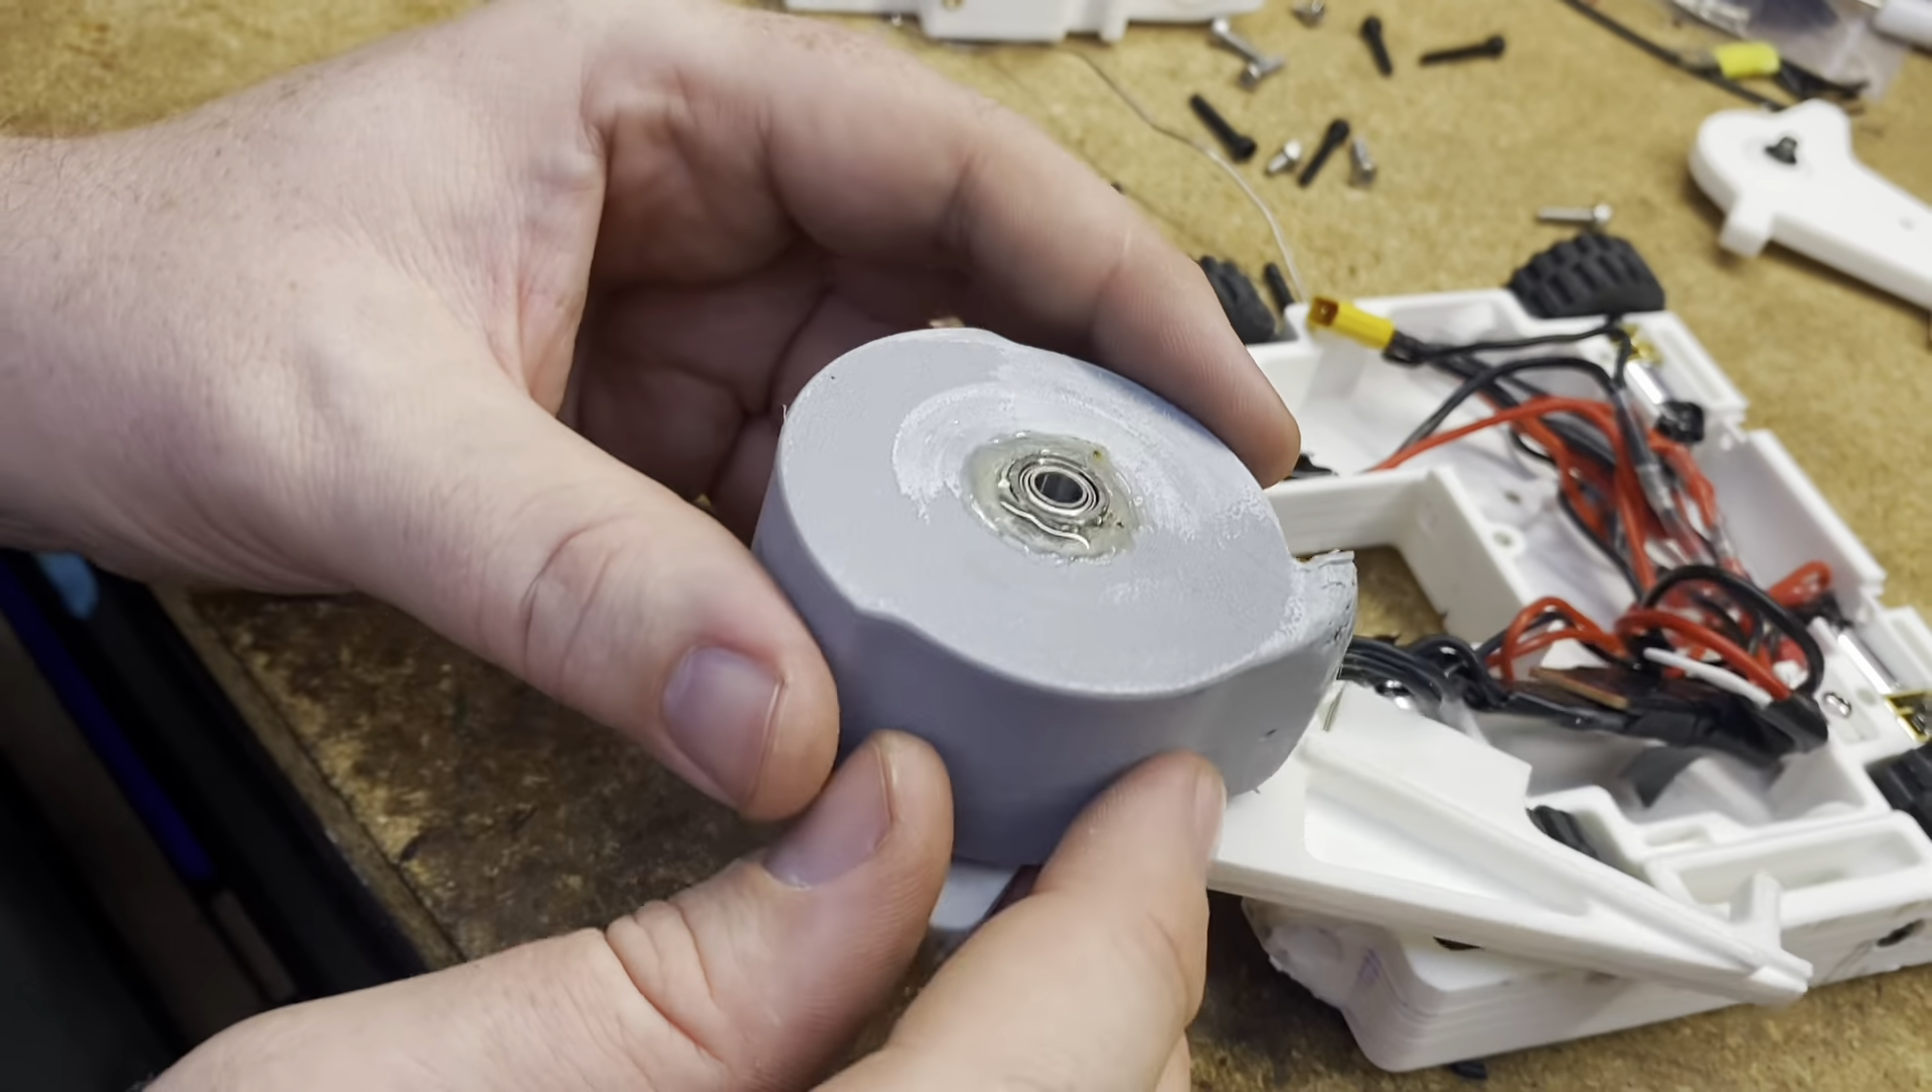And we've managed to put the bearing back in the weapon.